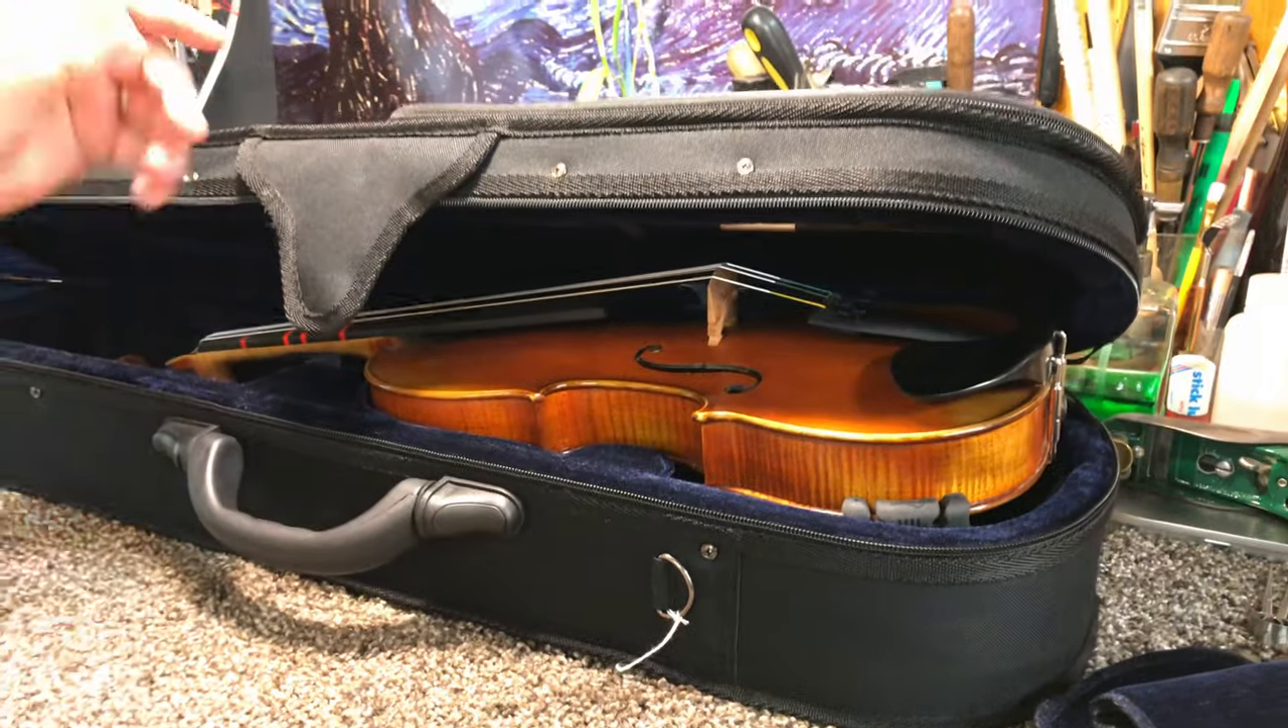If we just put the instrument into the case, as it is with the shoulder rest, we see there's a problem. The instrument really doesn't fit inside correctly. The scroll does, but it's really lifted out hard from the case. If I try and shut the case now, you see it won't close.